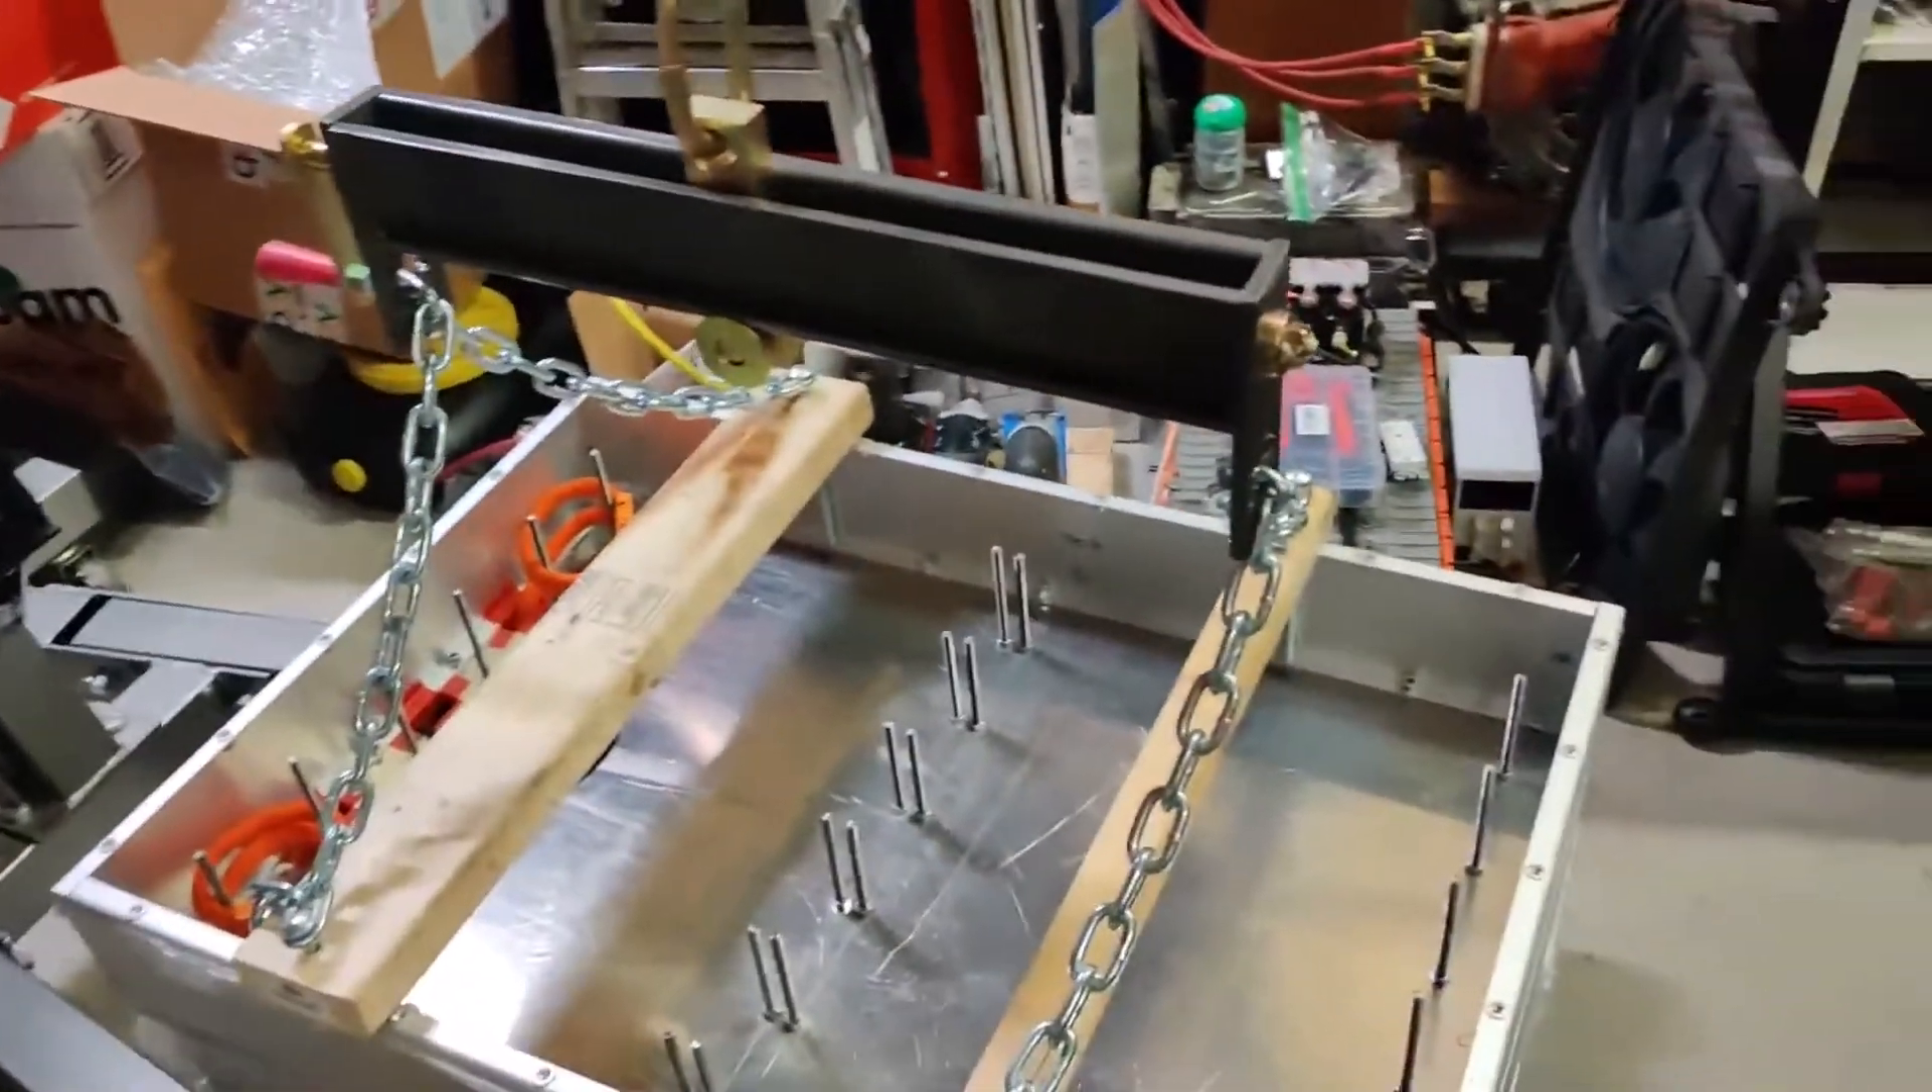So I got everything hooked up to the hoist and it's ready for installation.